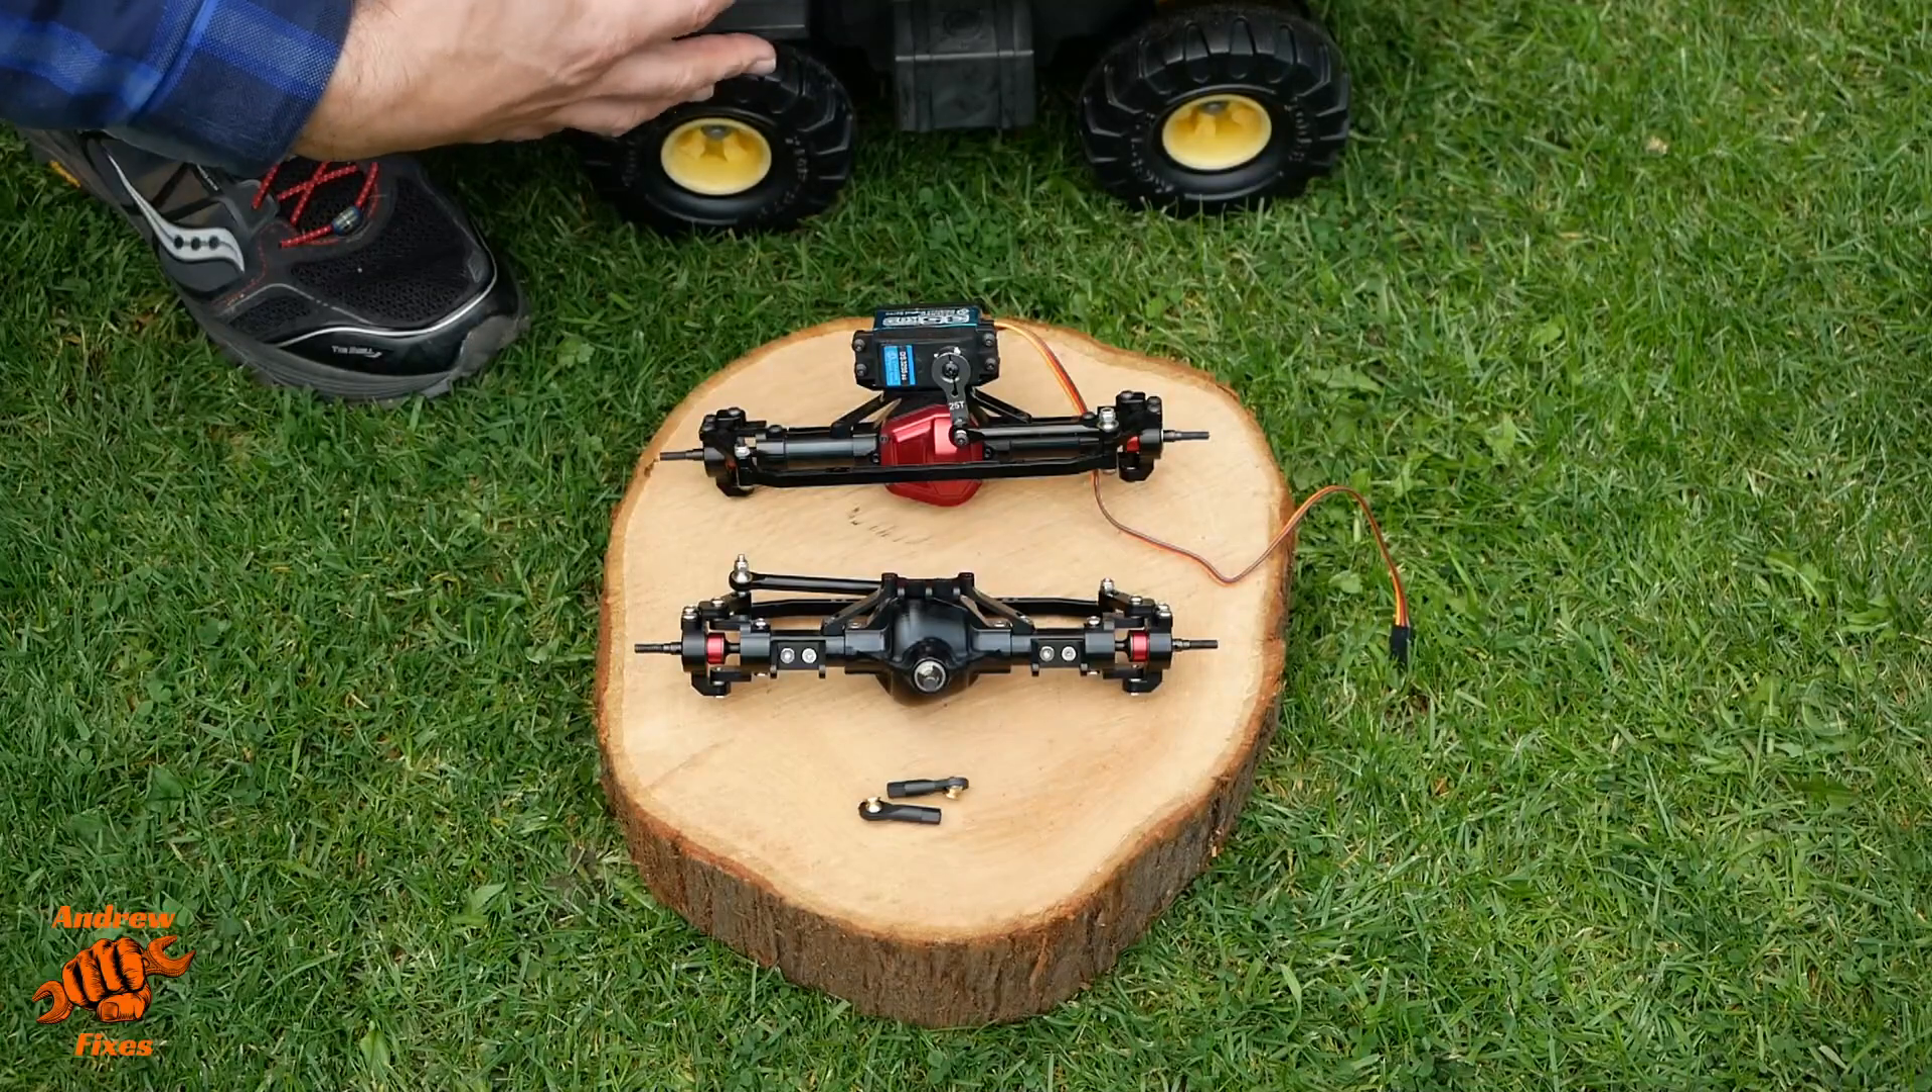This one's got the servo mounted up as you can obviously tell.